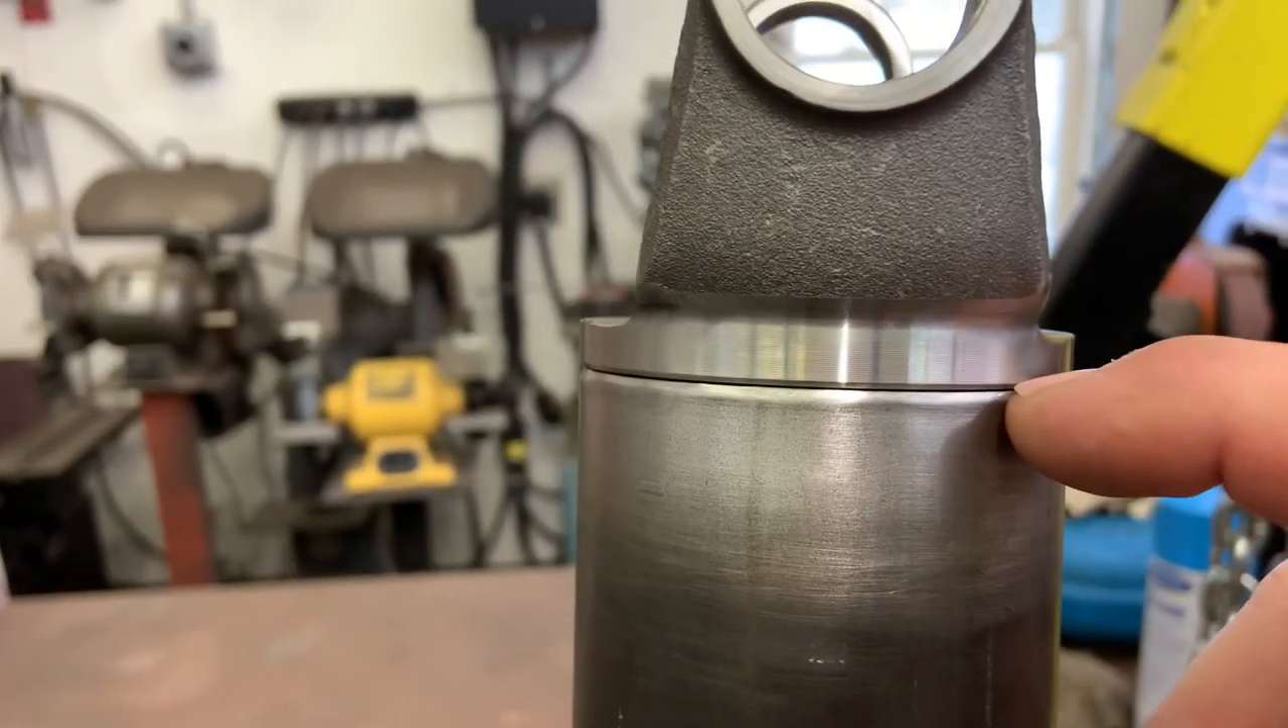So now I have a perfectly machined square edge against my perfectly square shaft.